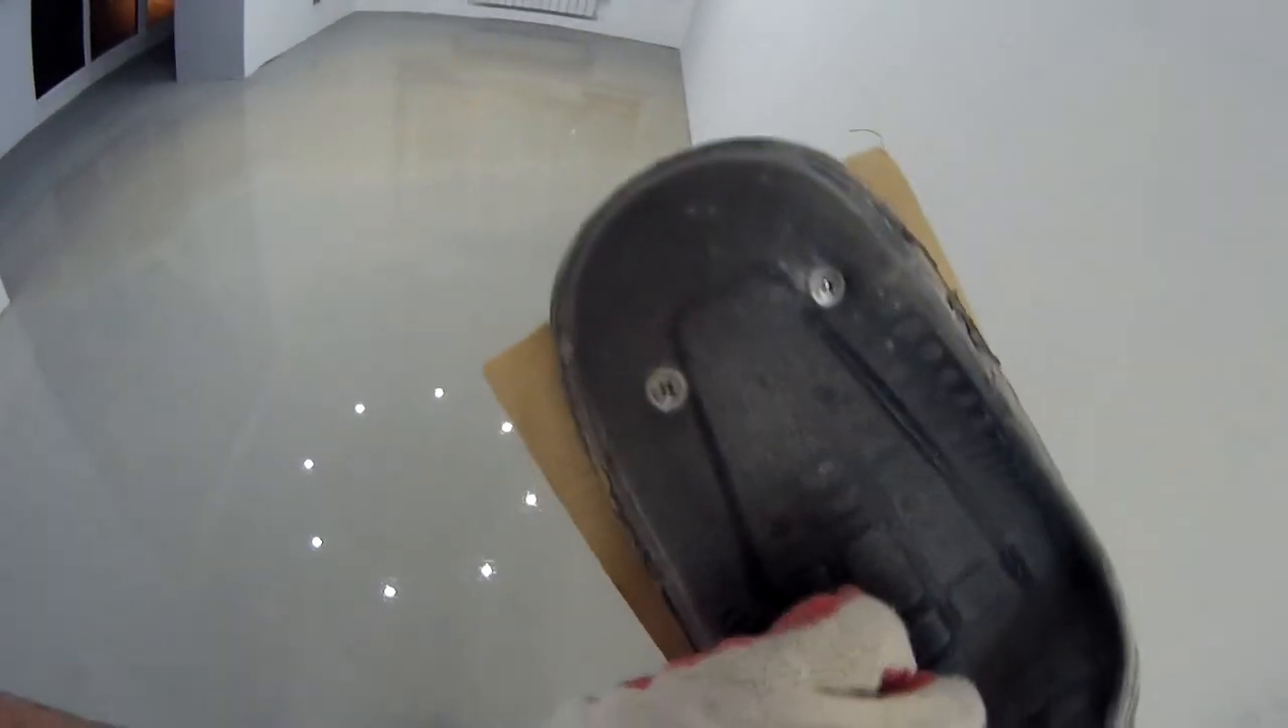Вот обычные старые тапочки, прикрутили мы их на пресс -шайбы, на обычную фанеру, двенашку.